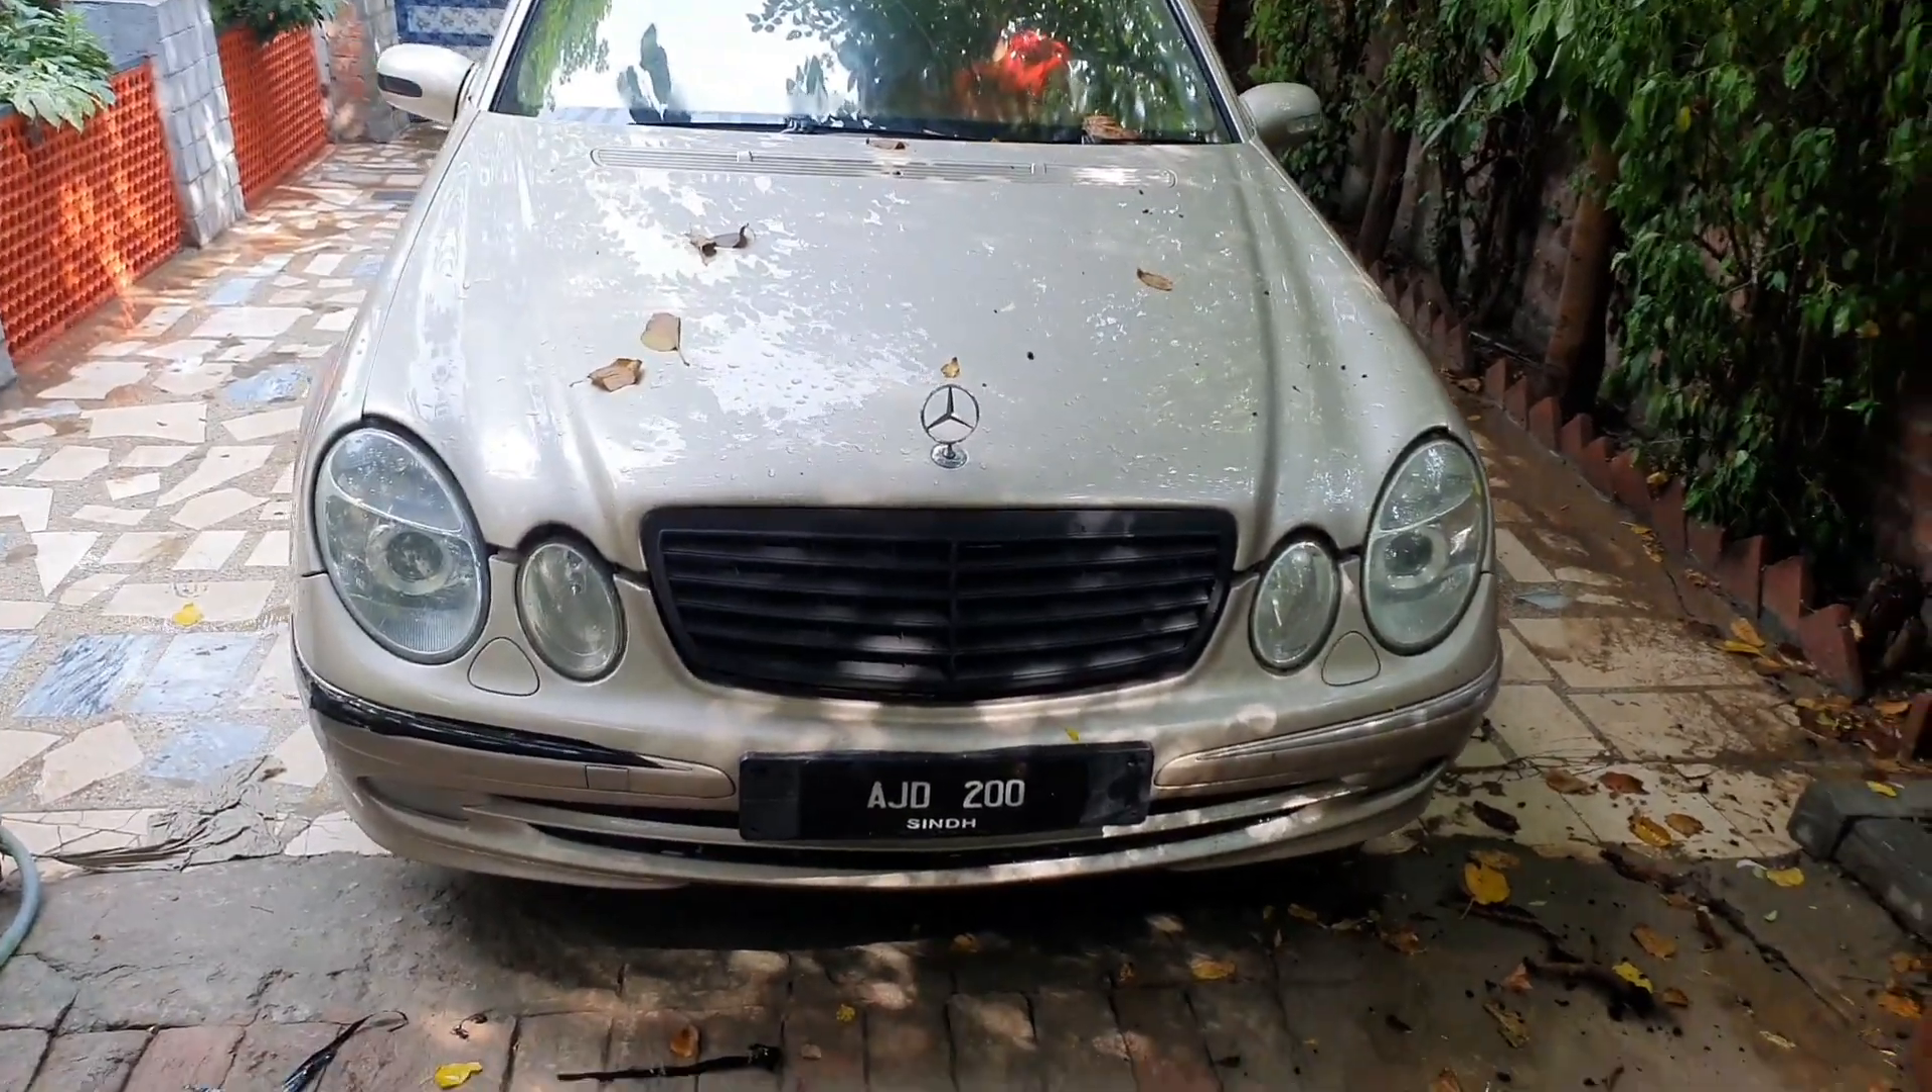یہ گرل میں نے ابھی لگا دی ہے فکس کر دی ہے۔